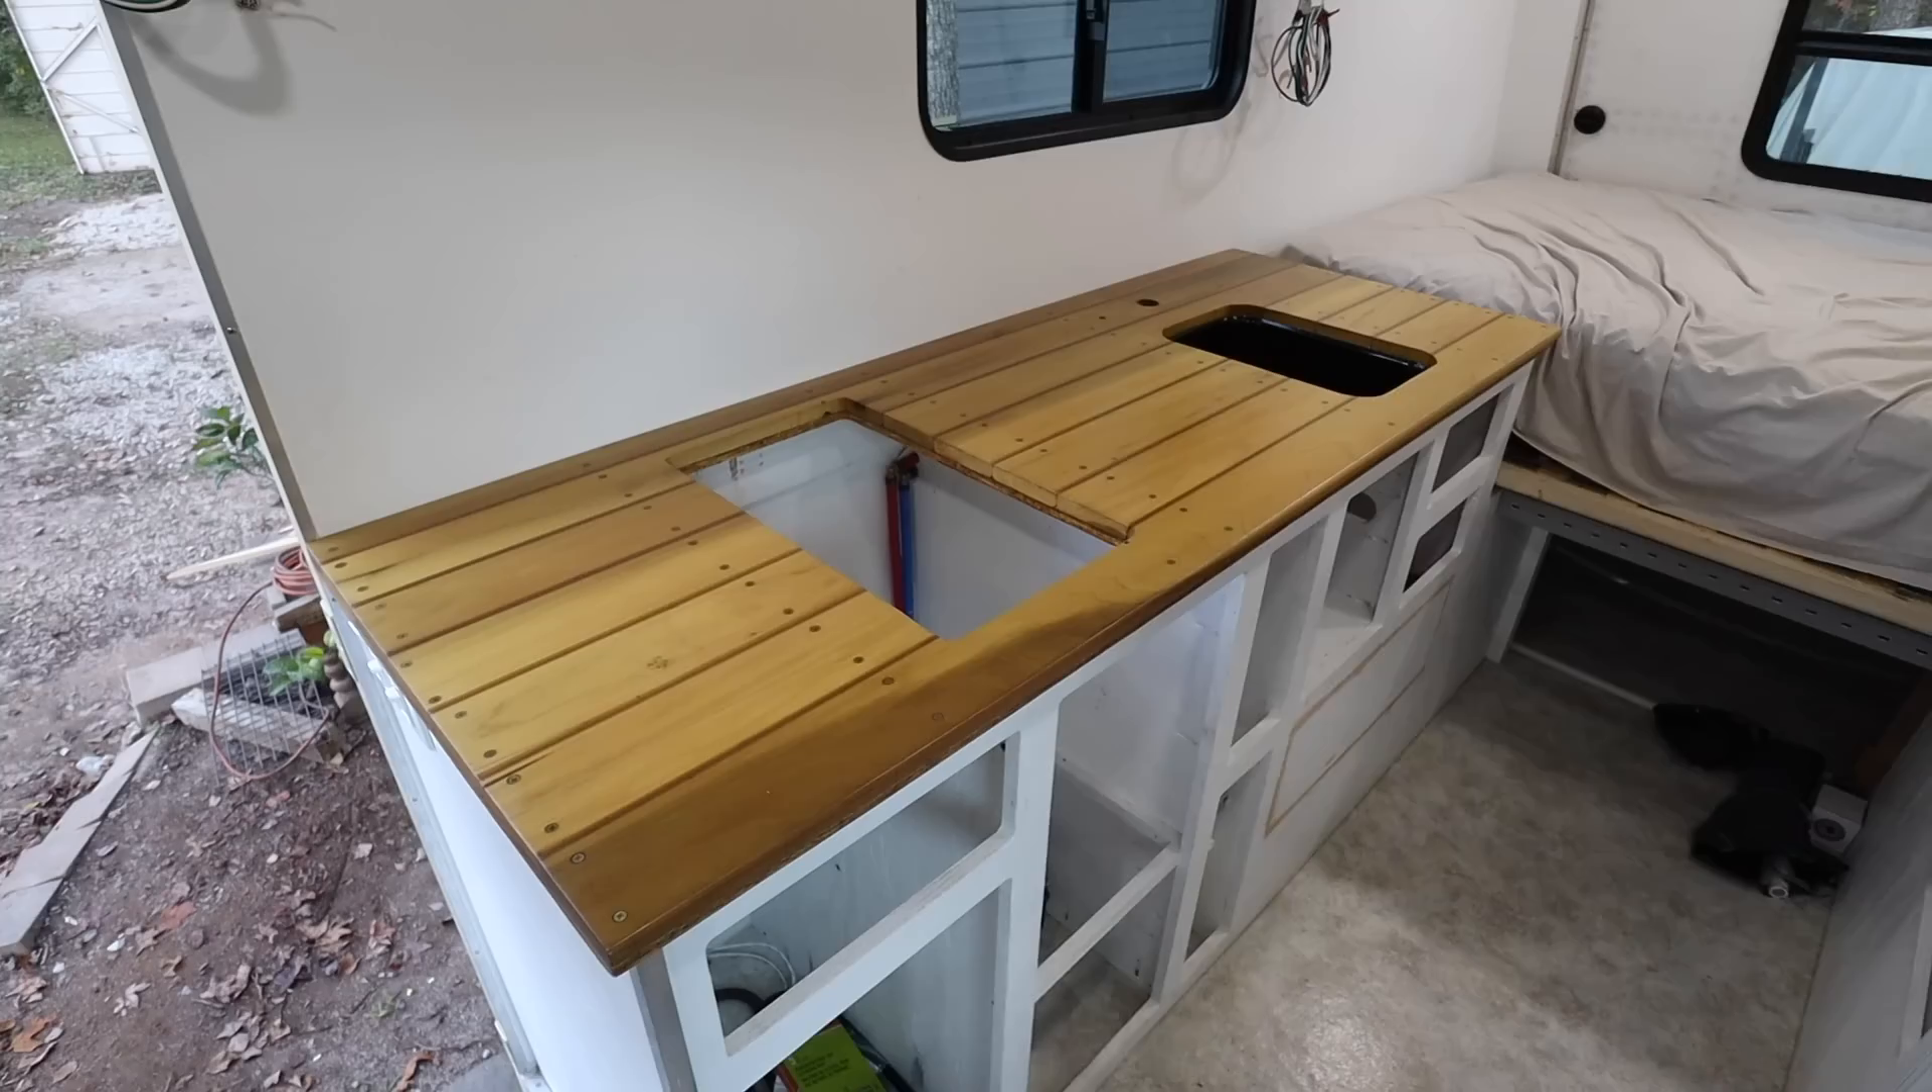Ahí está La meseta de la cocina instalada.